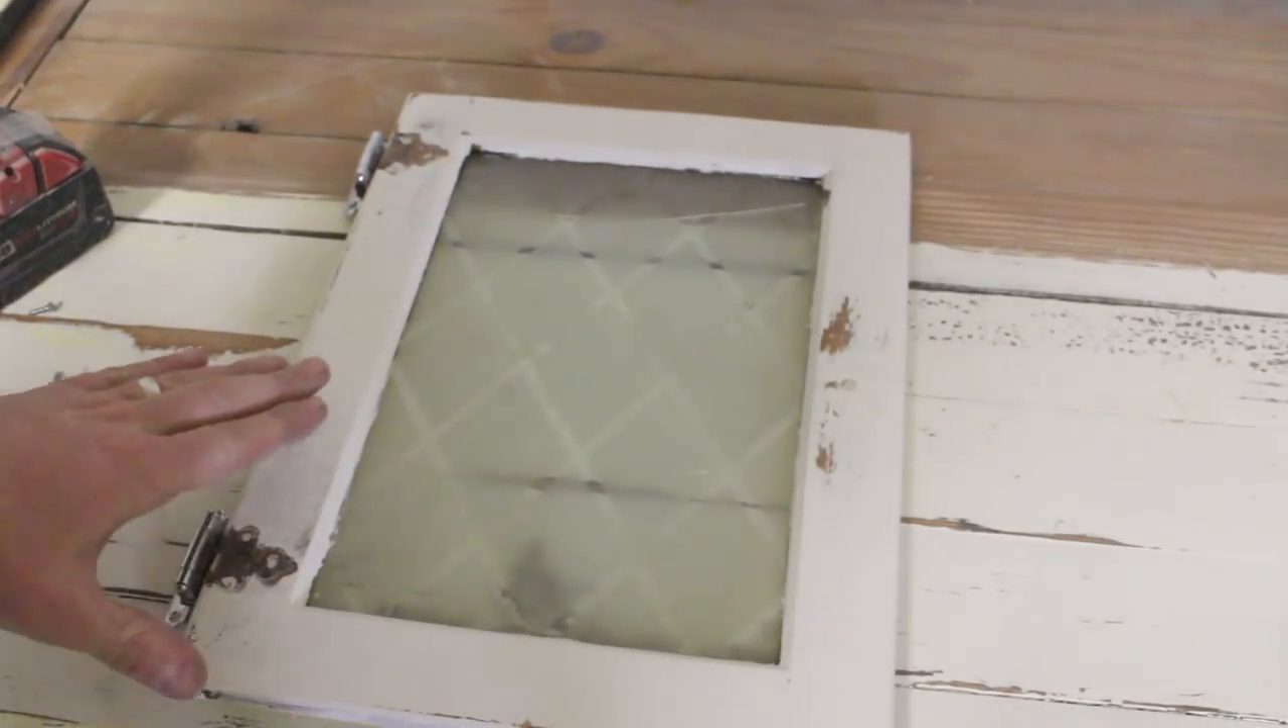I'm pretty sure it wasn't the original, so I'm going to put the correct hinges on there, which will look like this. So I've got the hinges on.